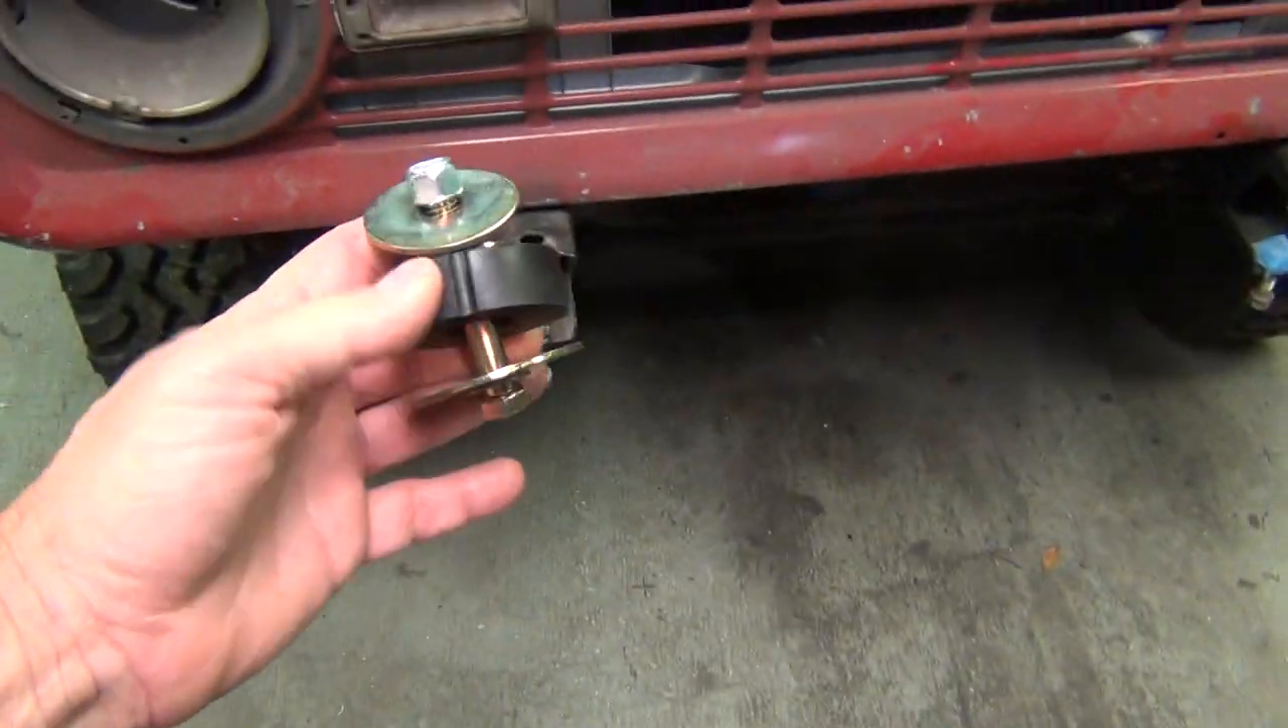I still have to put the body mounts on the front right here.